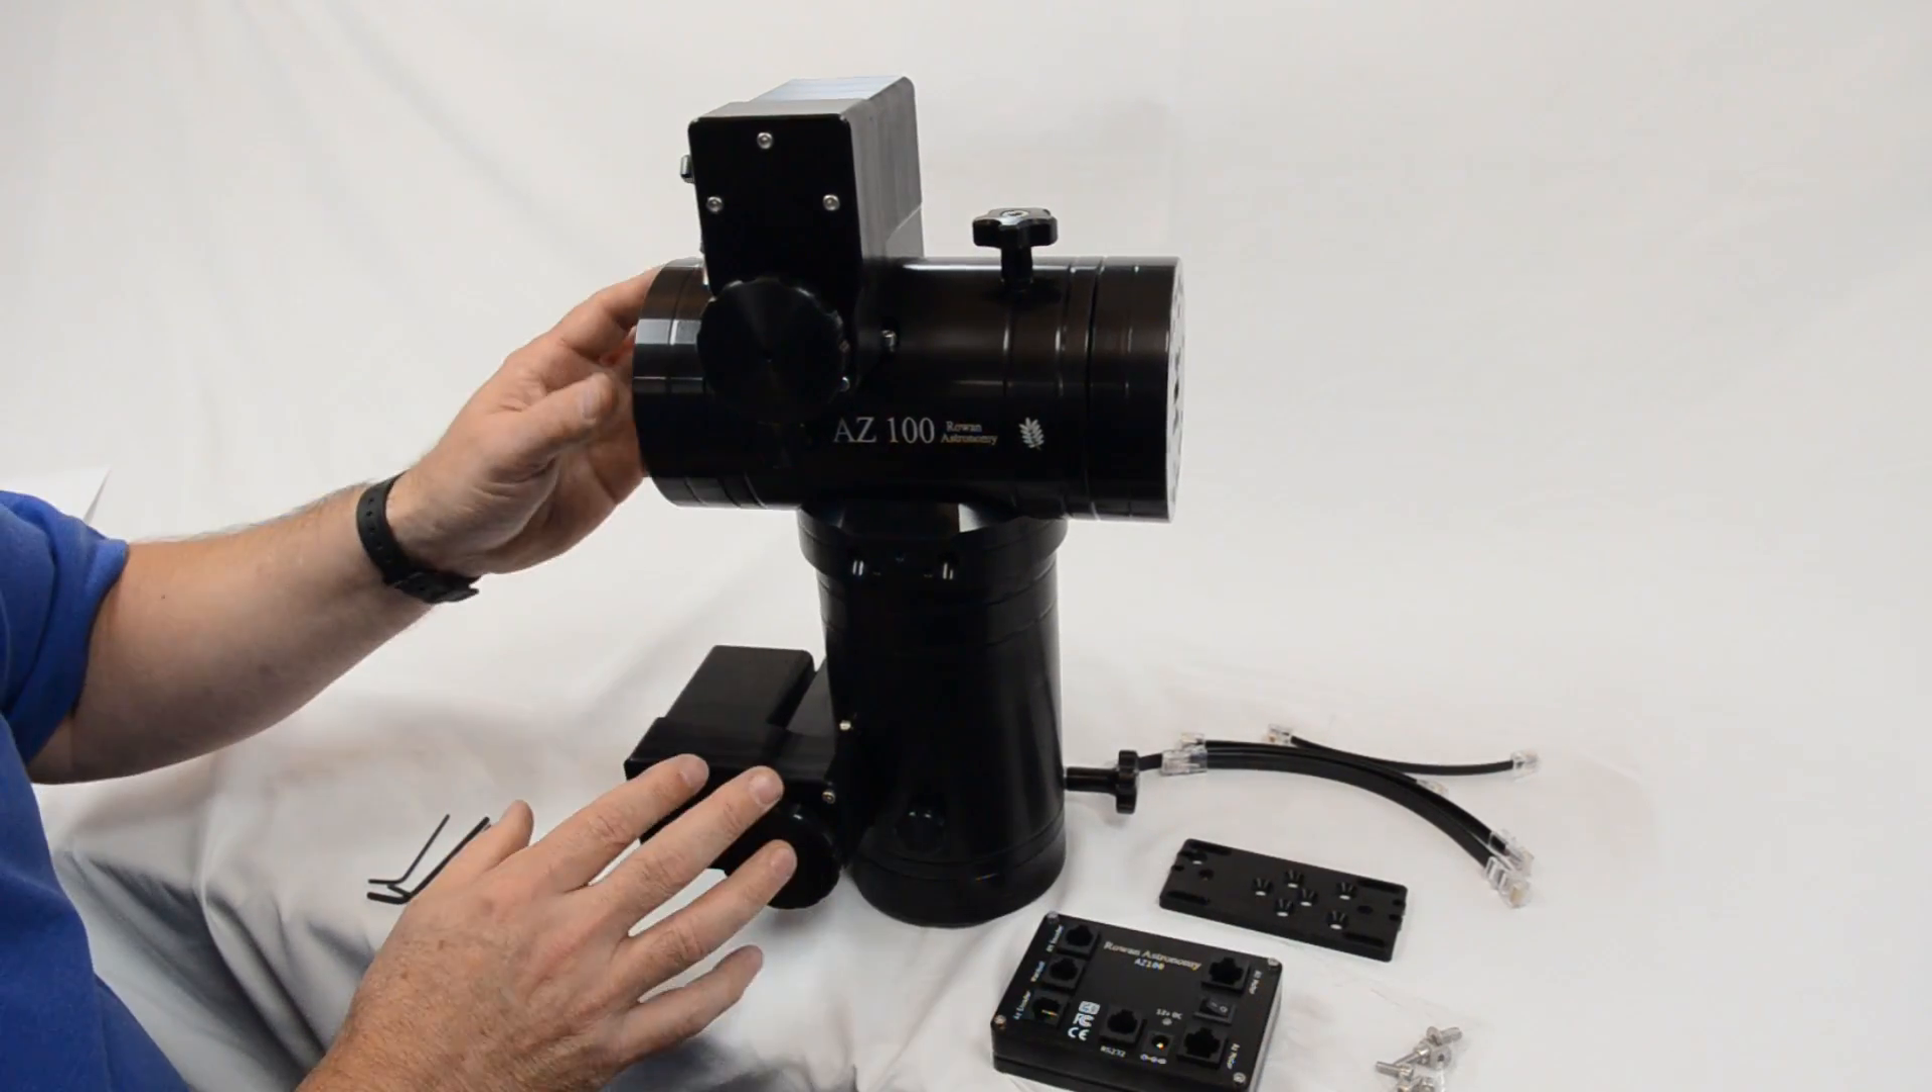That motor is fitted and now we can fit the control housing on the rear of the mount.